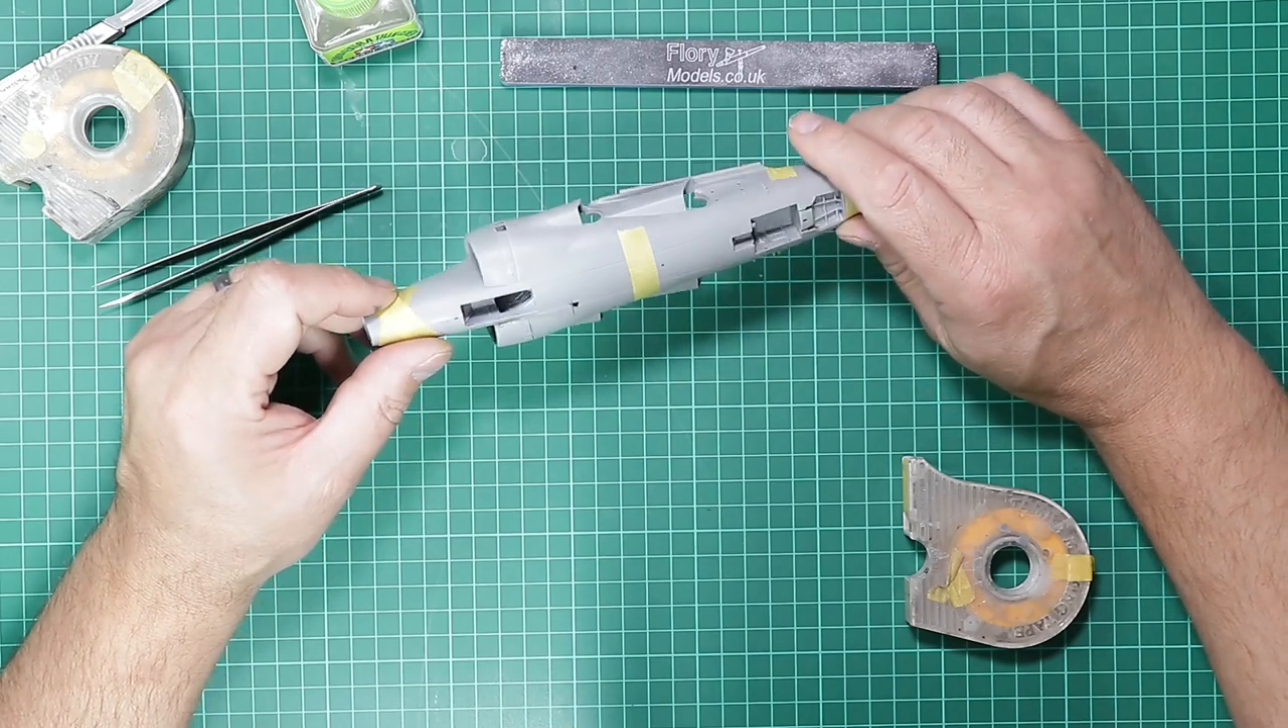The fuselage is now together successfully with no filler used anywhere at the moment.